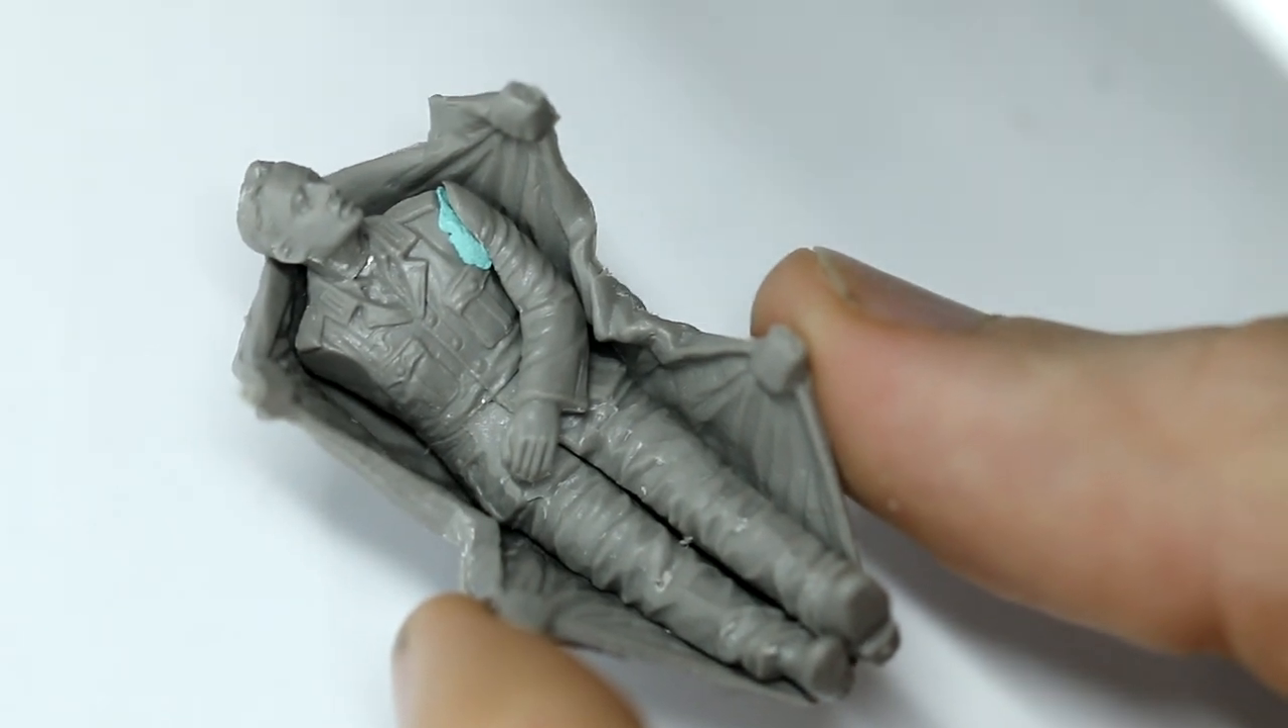And here the wounded soldier fits perfectly inside the sheet as well.